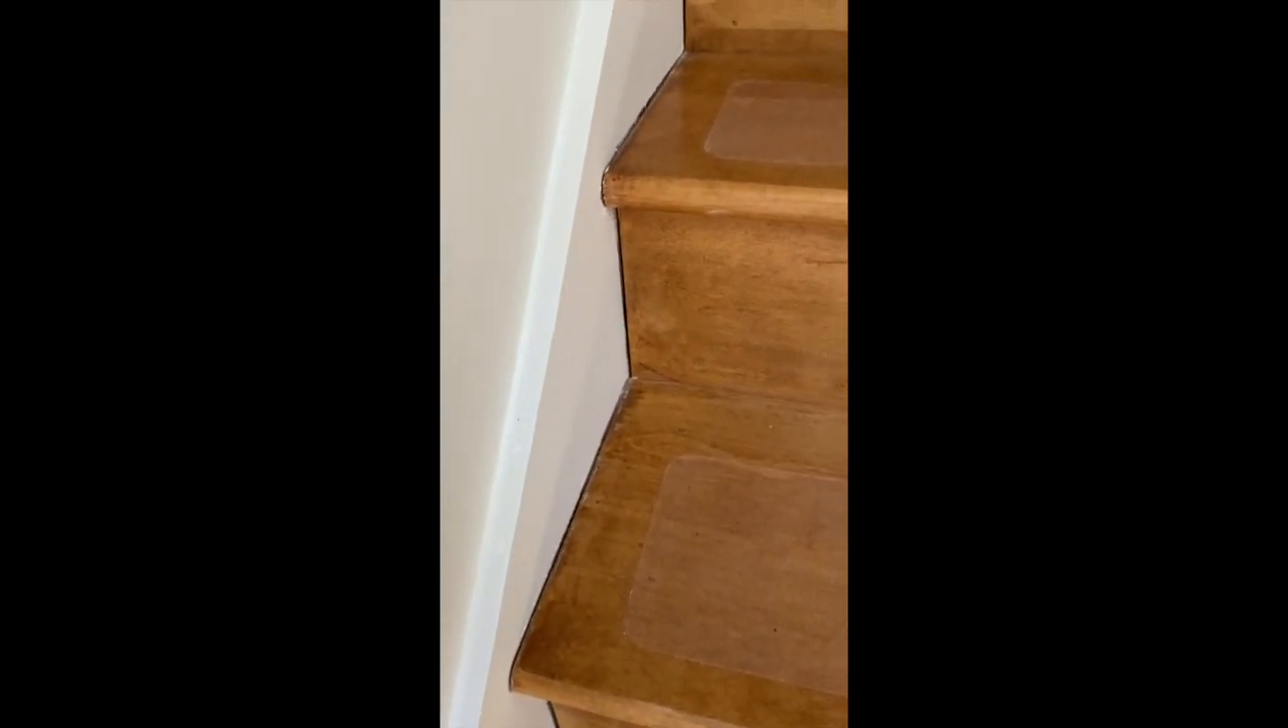So you can see with the risers and the steps here next to the skirt board that there is a, there's that crack there.